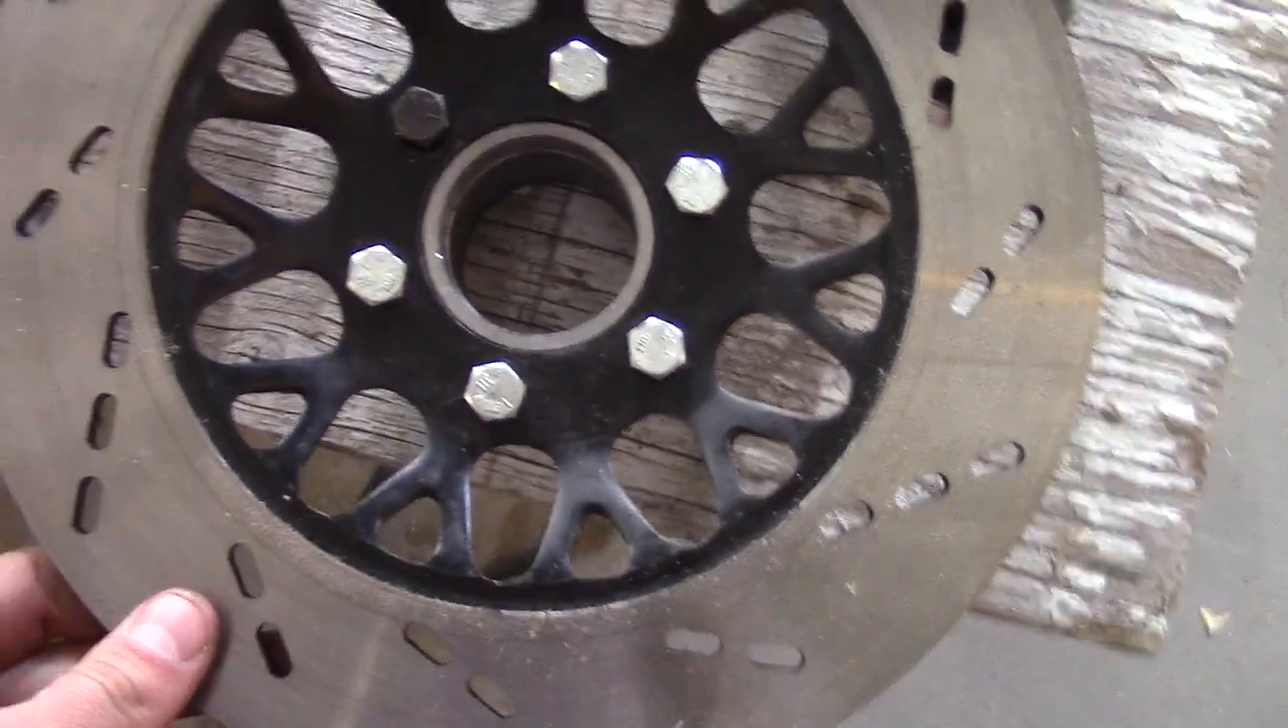Alright, I got all the bolts in.